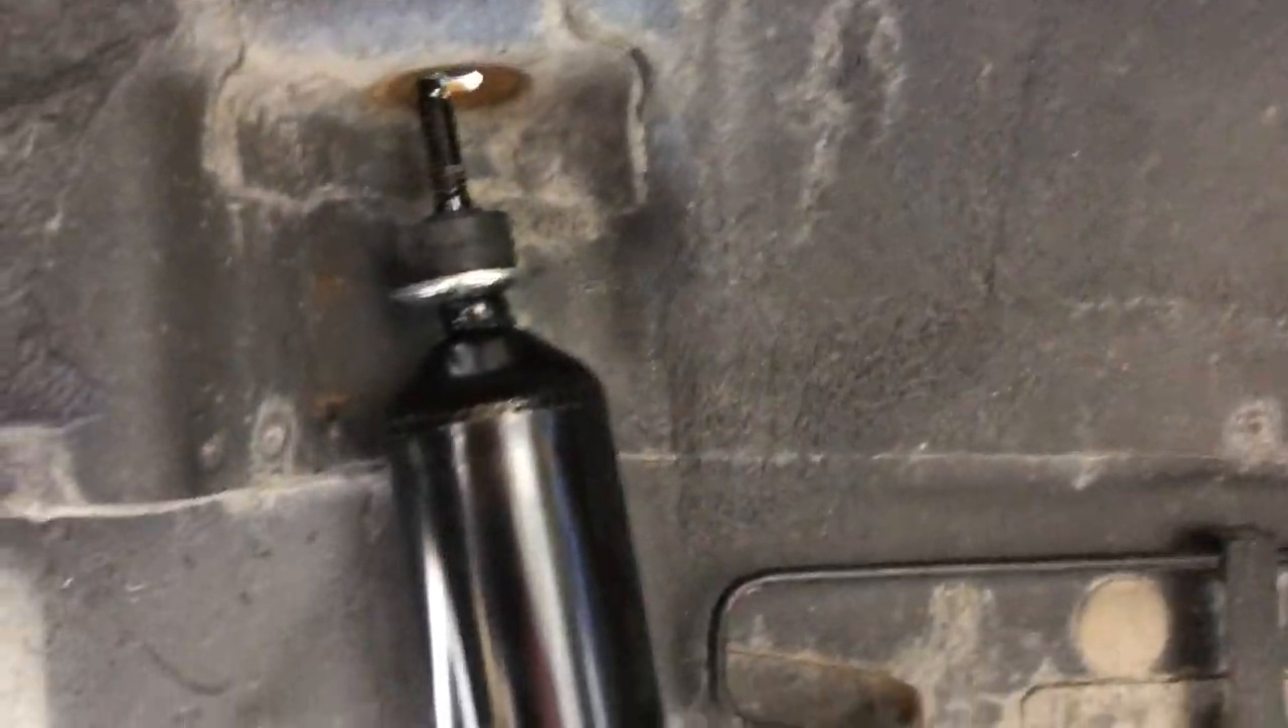And as you can see here with the suspension at full droop, the shock doesn't quite make it up into the hole here.